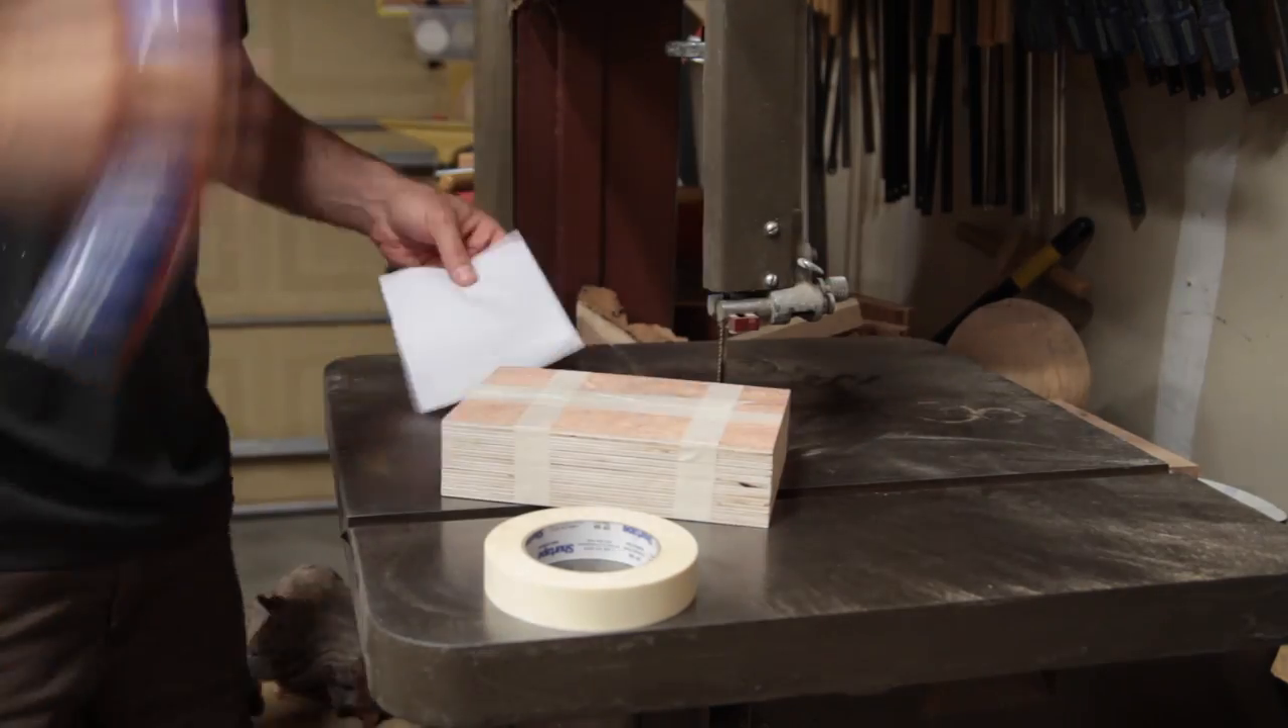With all those blocks I taped them together so that they were all one piece.